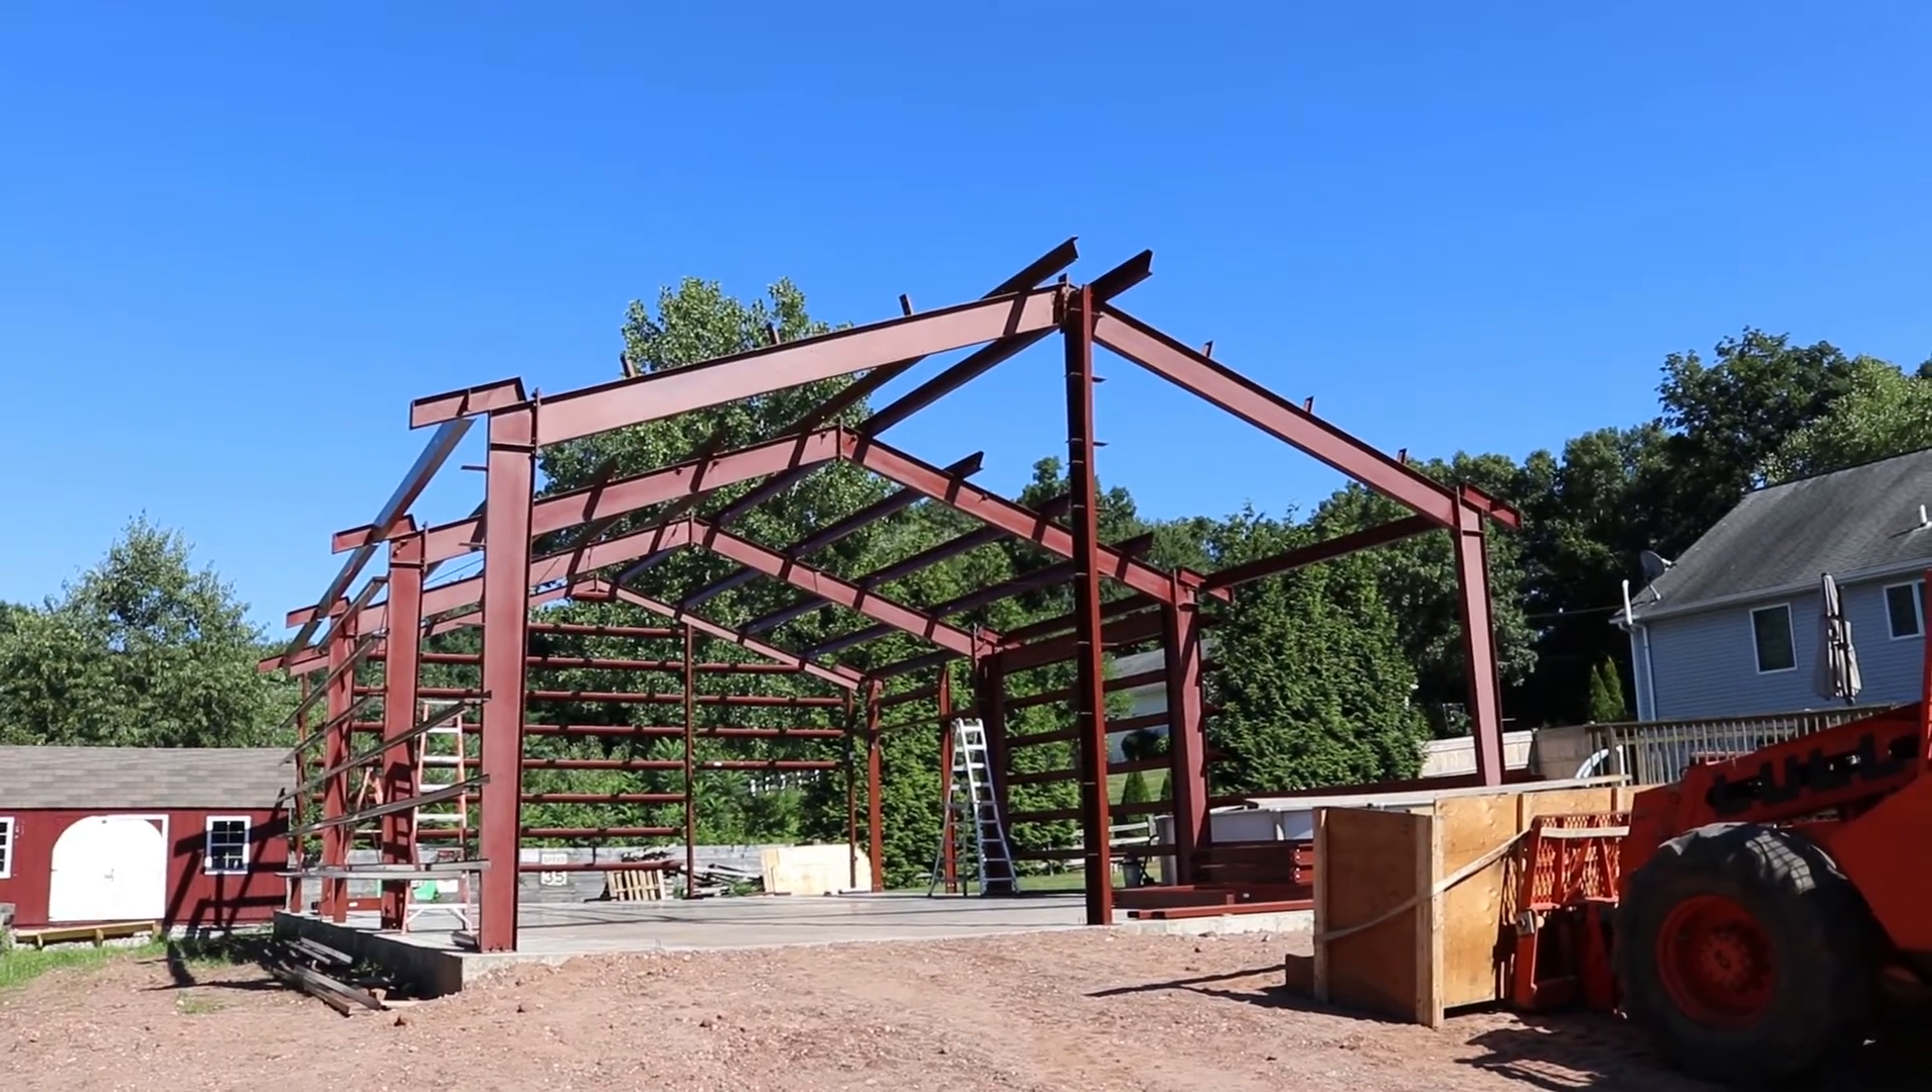I can say all the uprights, all the A-frames are up now, so it's definitely starting to look like a building, but man, that kicked our ass.